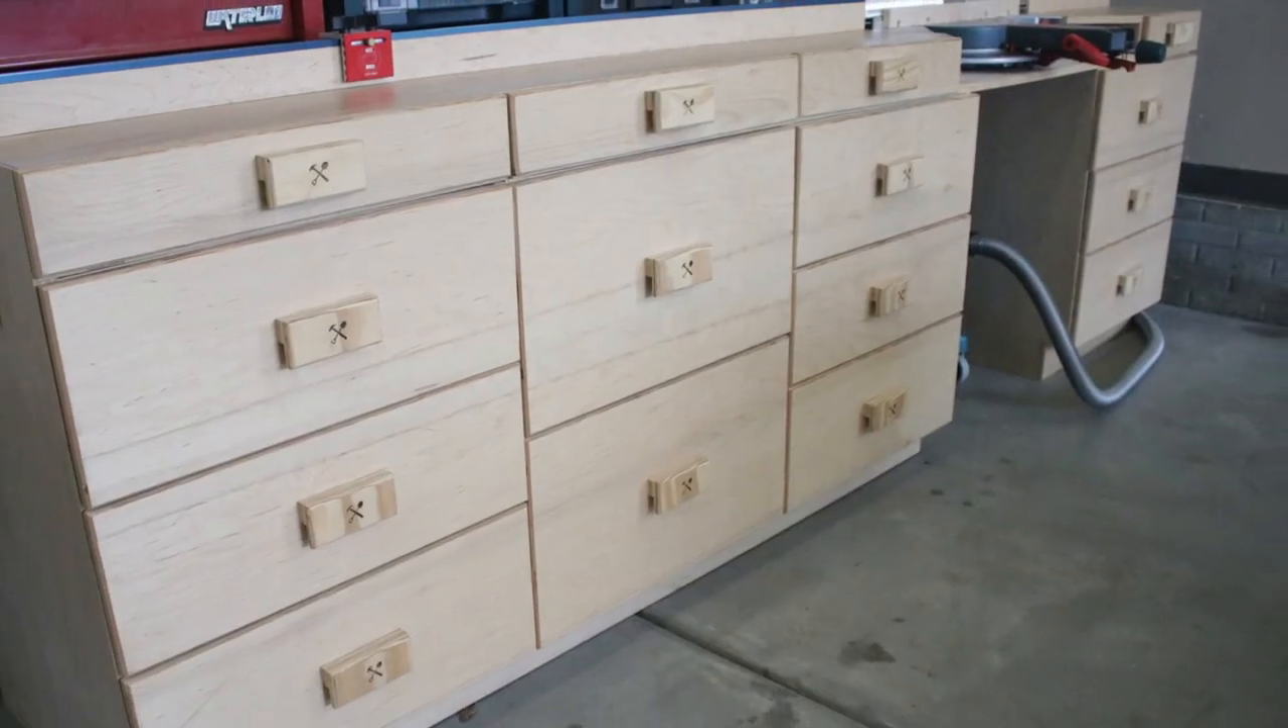All the drawer pulls are in and the drawers on the dream miter station are now finished.